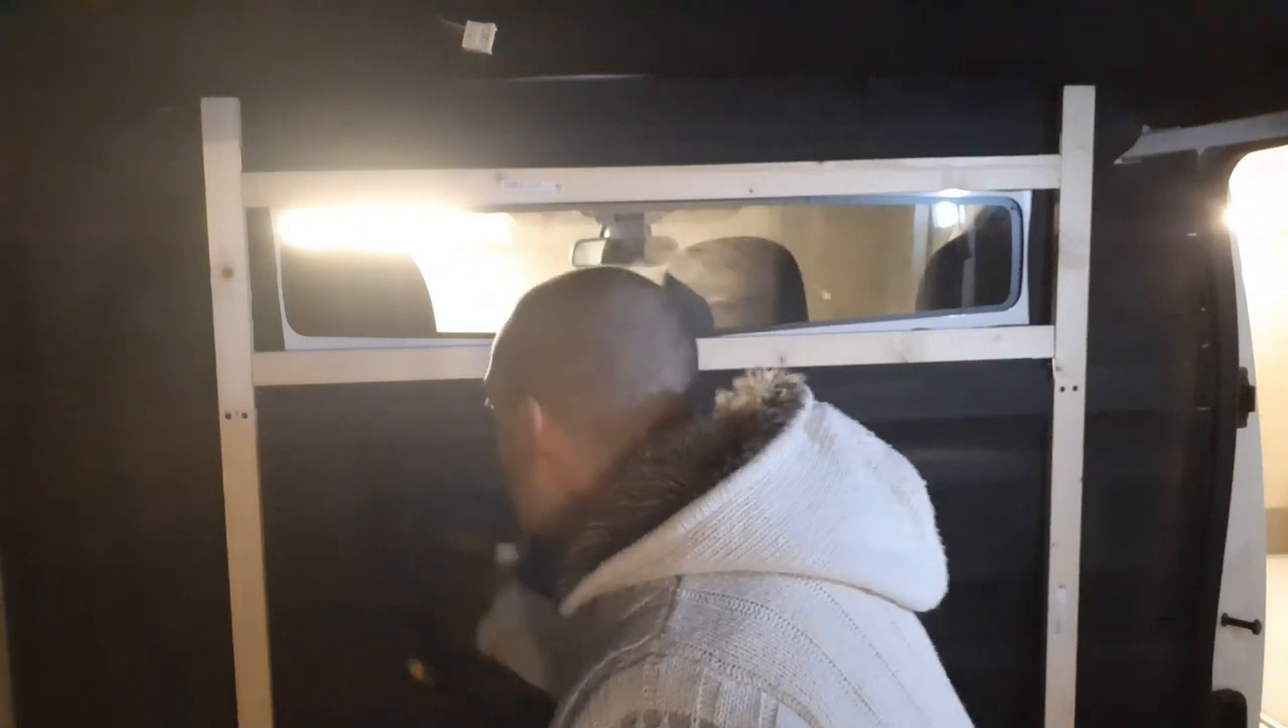Und aus Stabilitätsgründen und natürlich, um auch gleich das Fenster ein bisschen zu rahmen, habe ich hier gleich zwei Querlatten eingebracht.